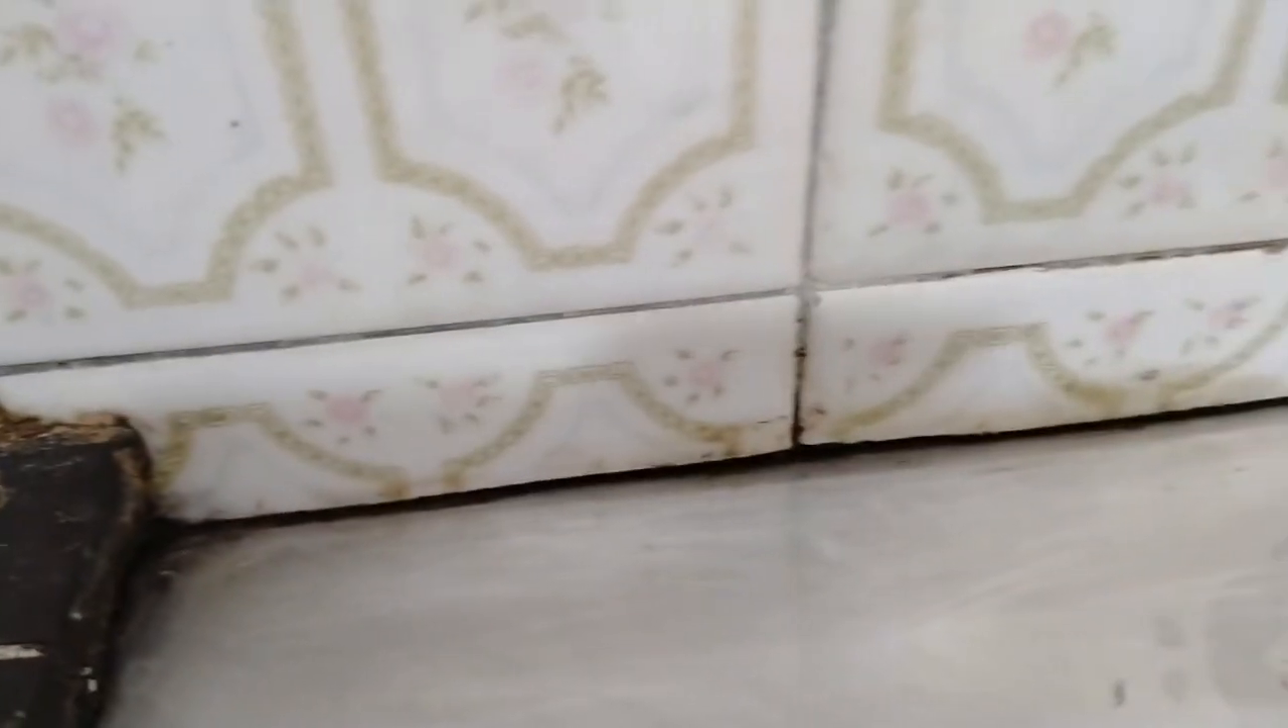See that black line? That's not mold. It's actually the gap between the countertop and the wall.